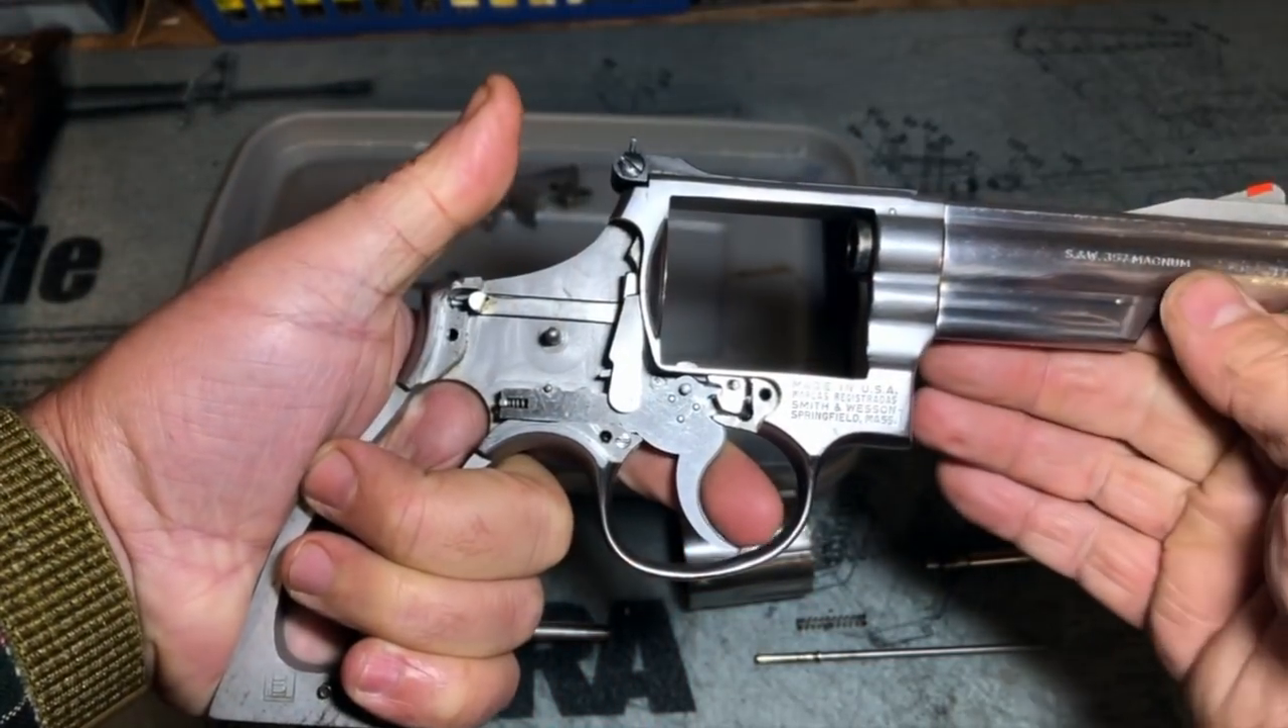And here is our nice clean trigger all ready for installation back inside the Model 66. And the trigger is back where it belongs.